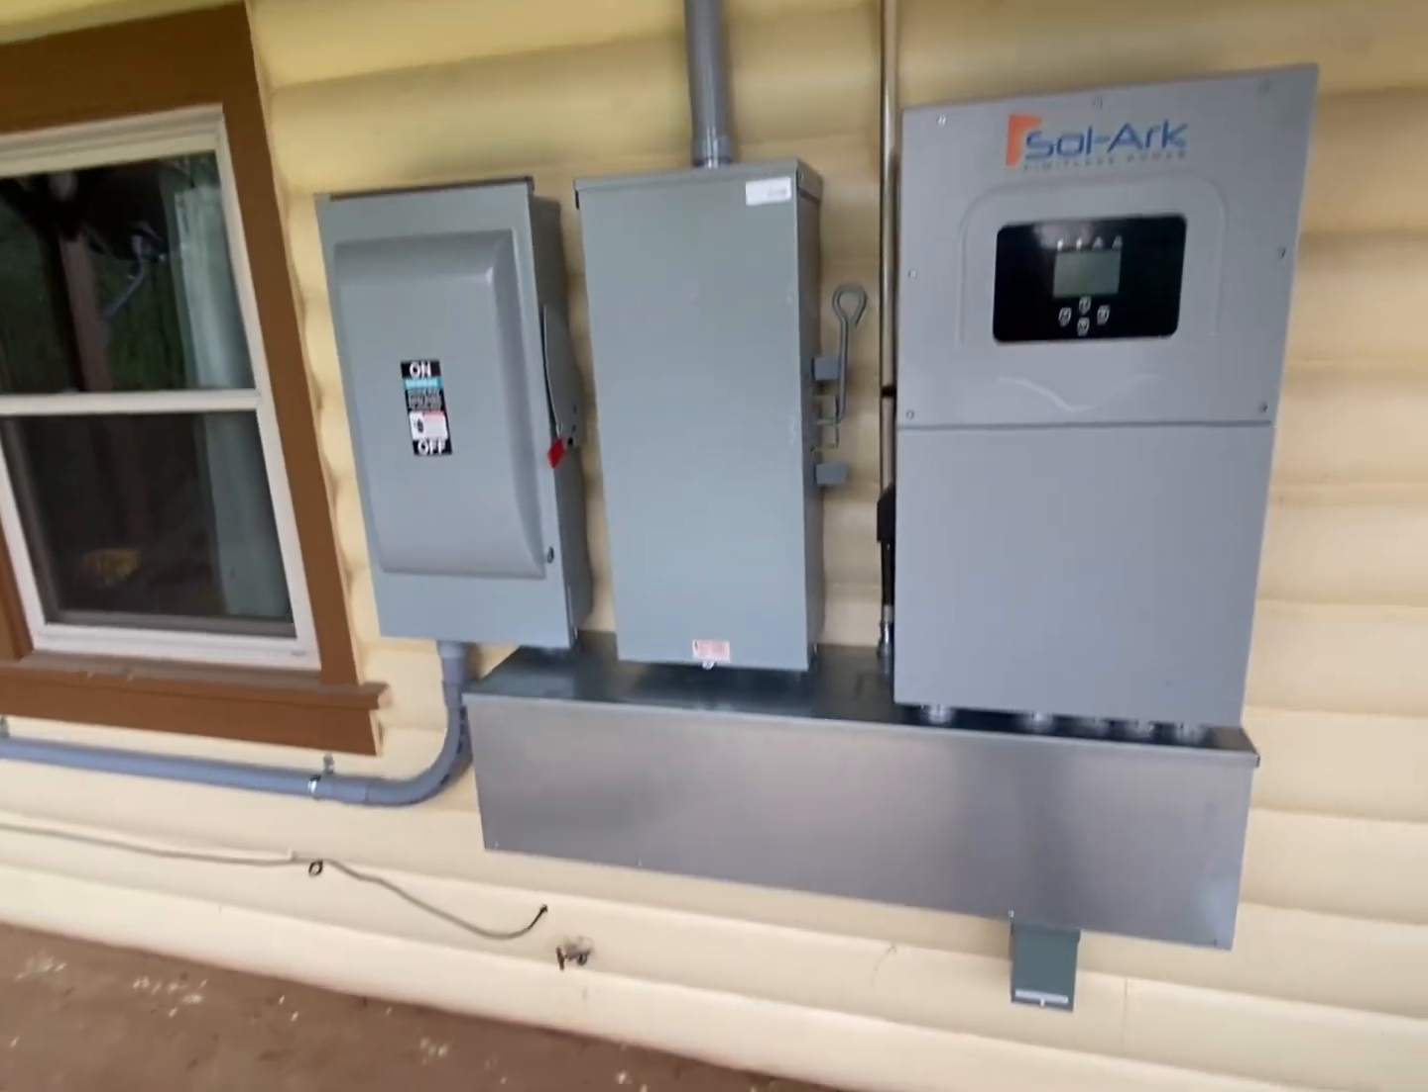This is a four -foot wire way. You can see it fit really nicely on here.